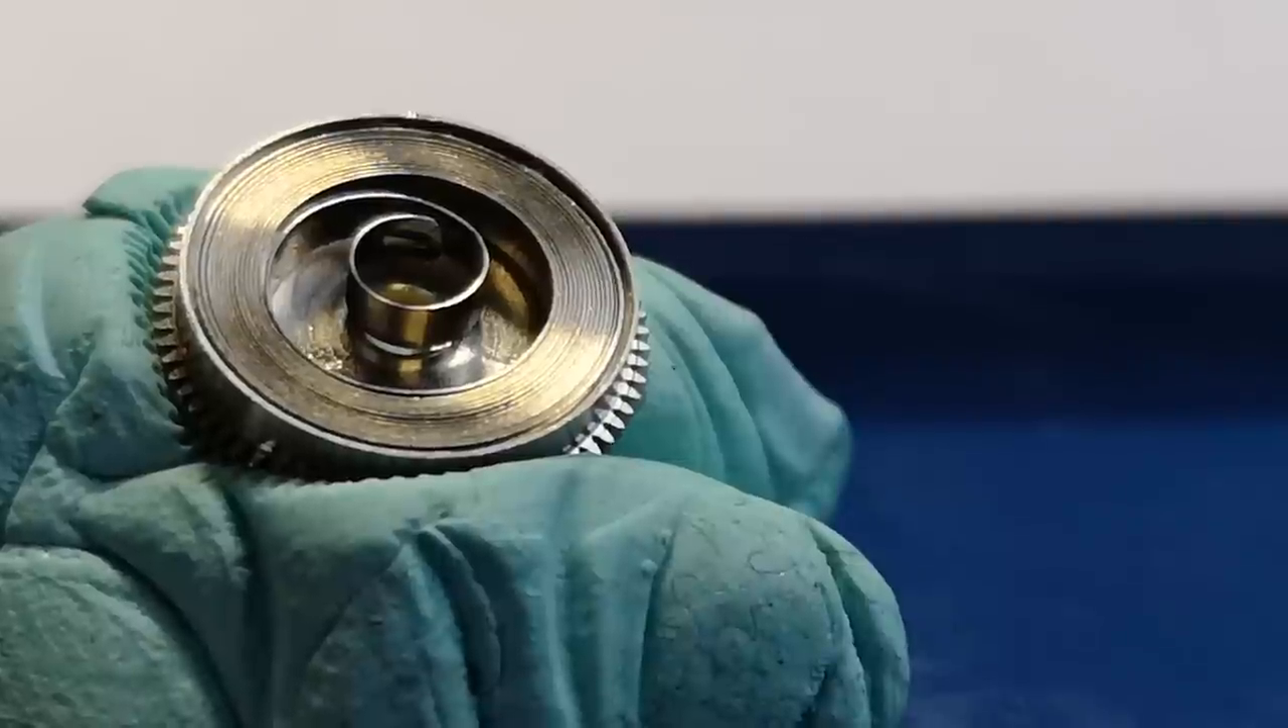And there is the new spring inside the lightly greased barrel.